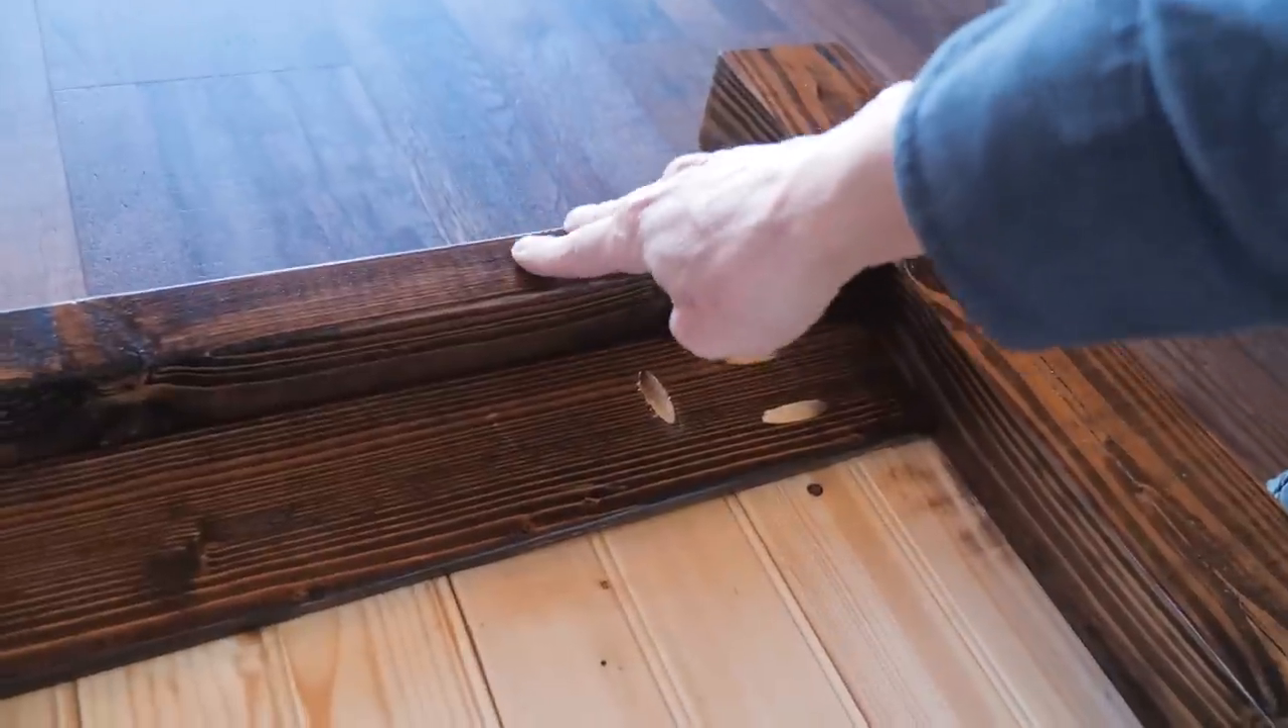So here's the back of a footboard and you can see where i pocket hole to attach the top cap here to the top rail.